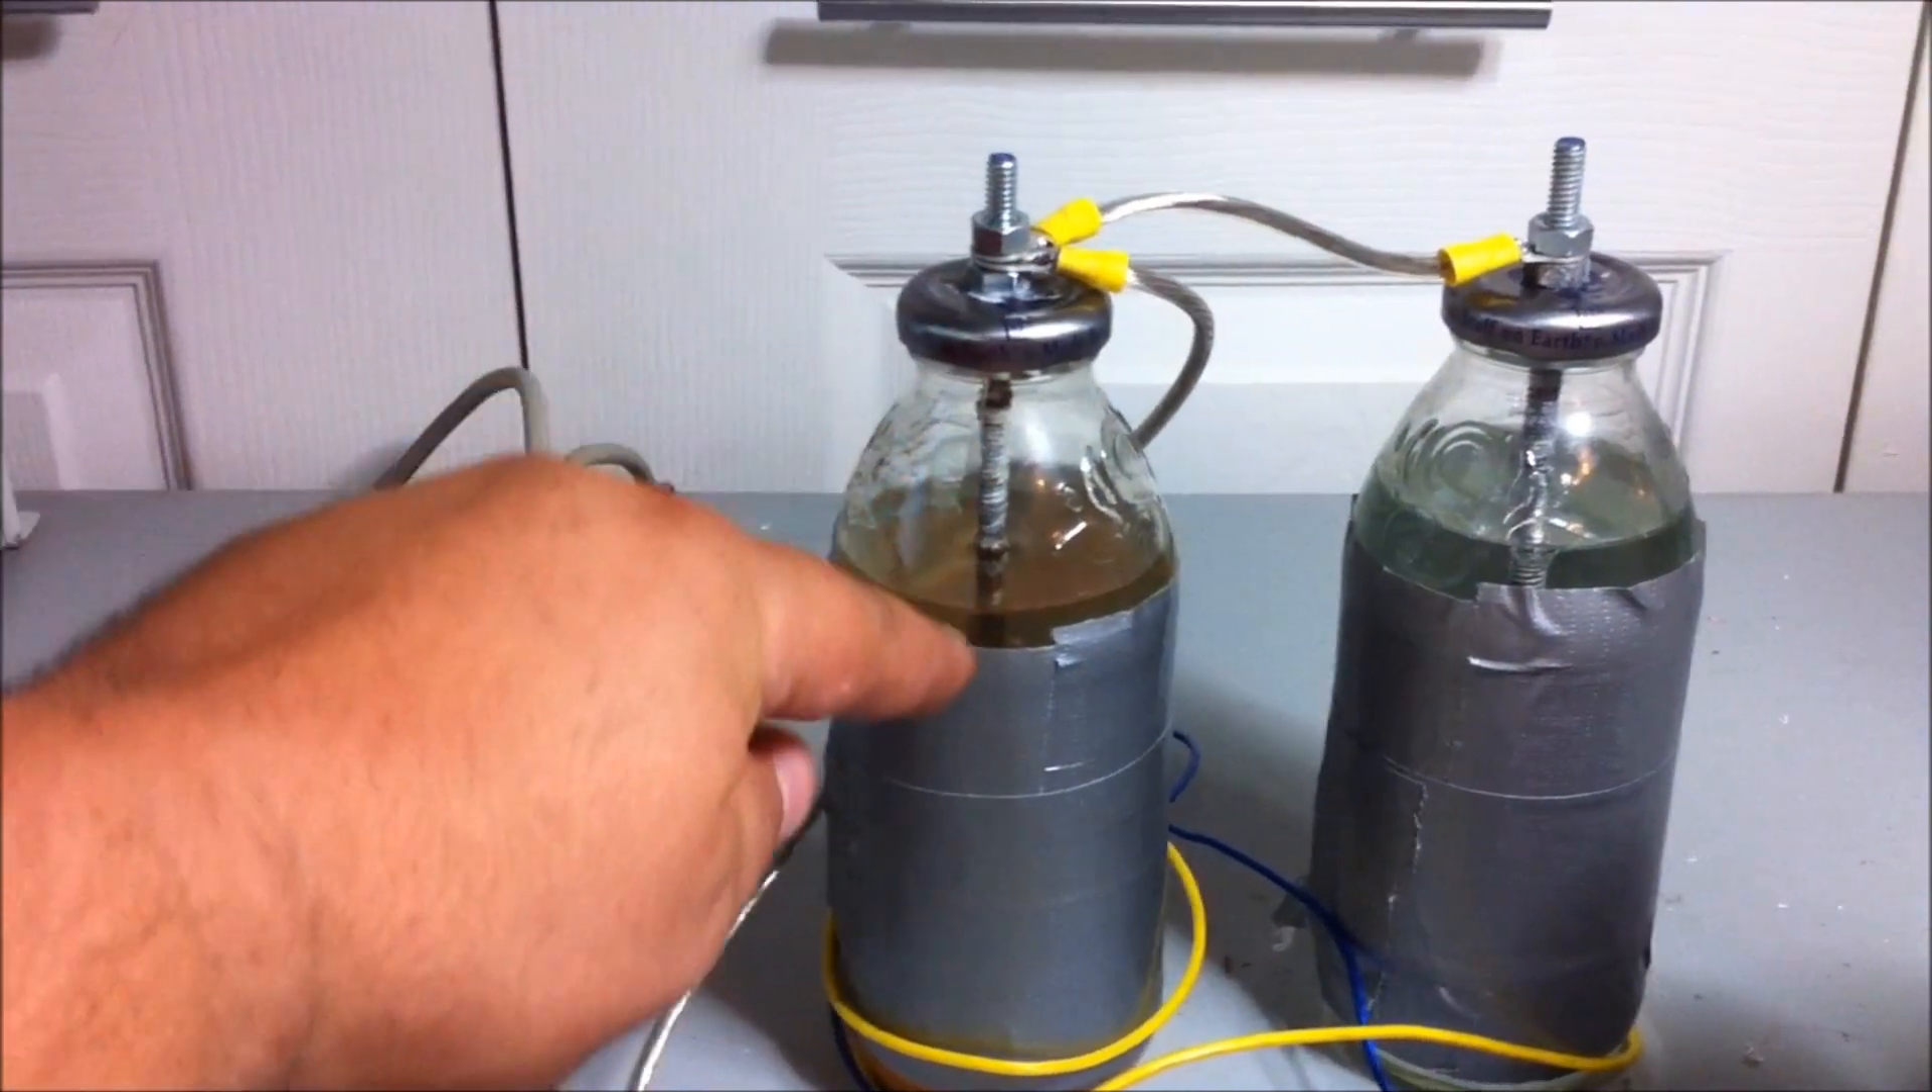And the two capacitors are tied together.